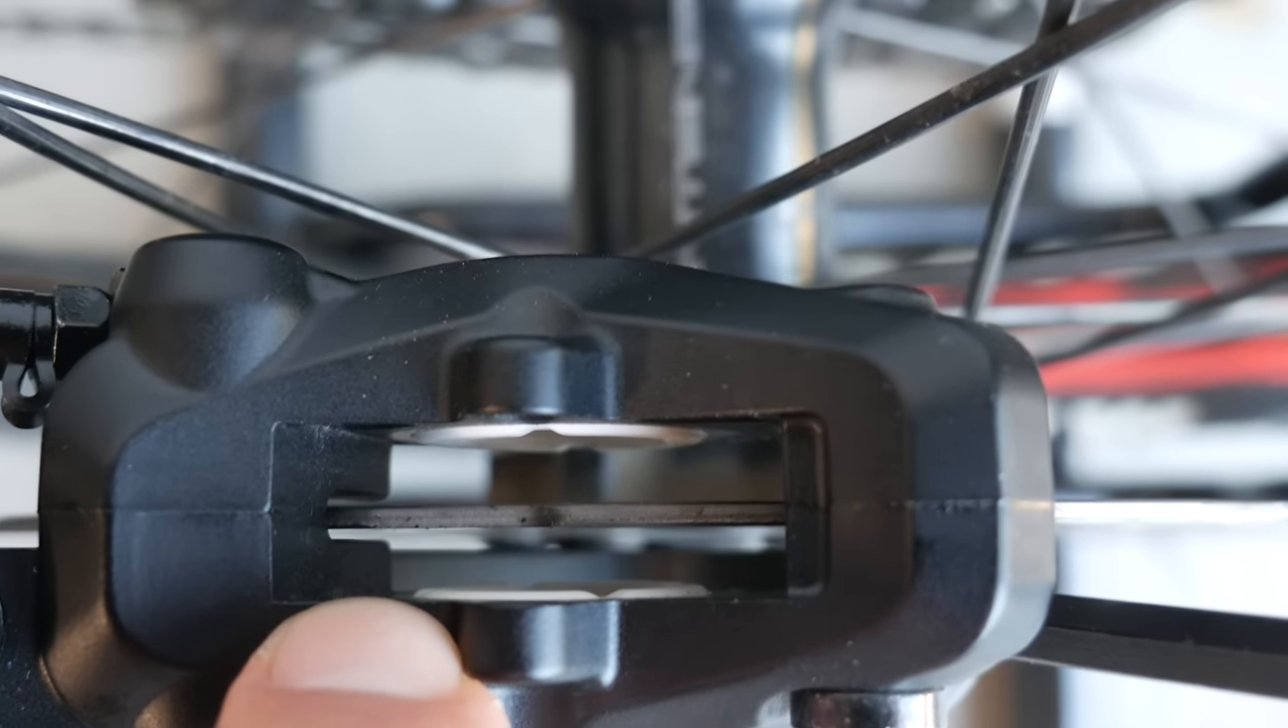If you see on camera here, my disc is perfectly aligned with the caliper.